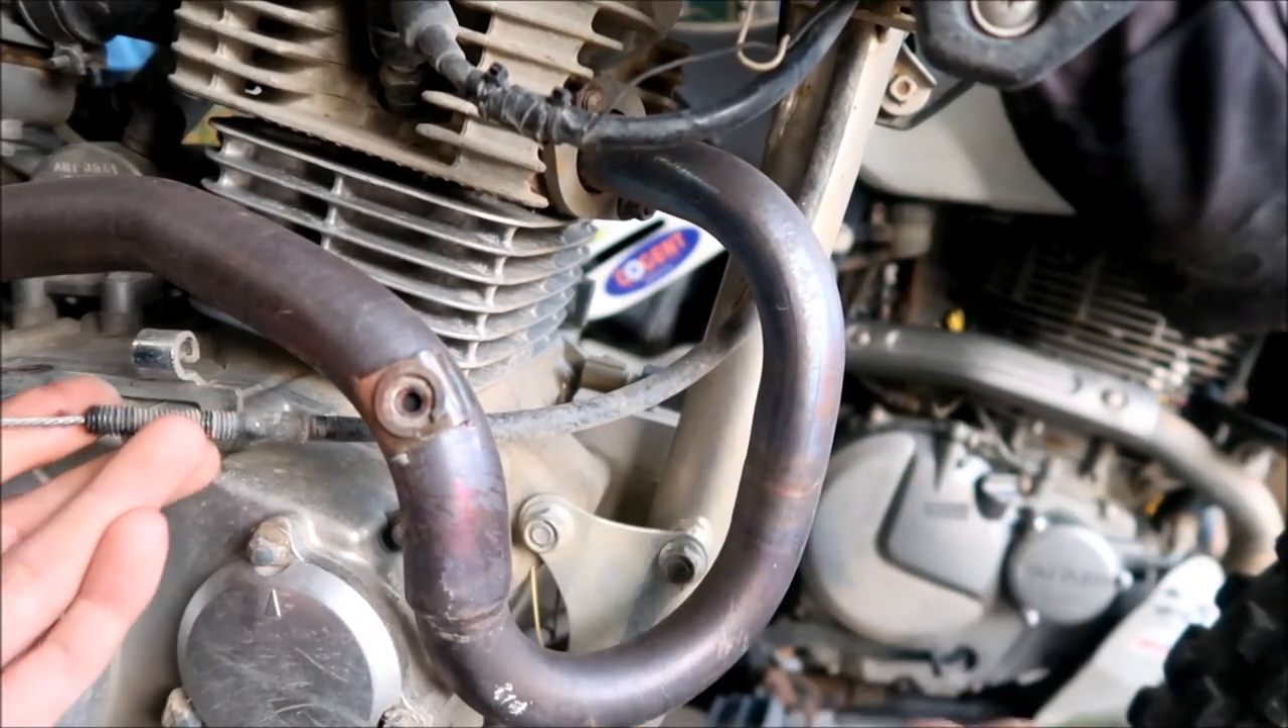That damn exhaust is in the way again isn't it.